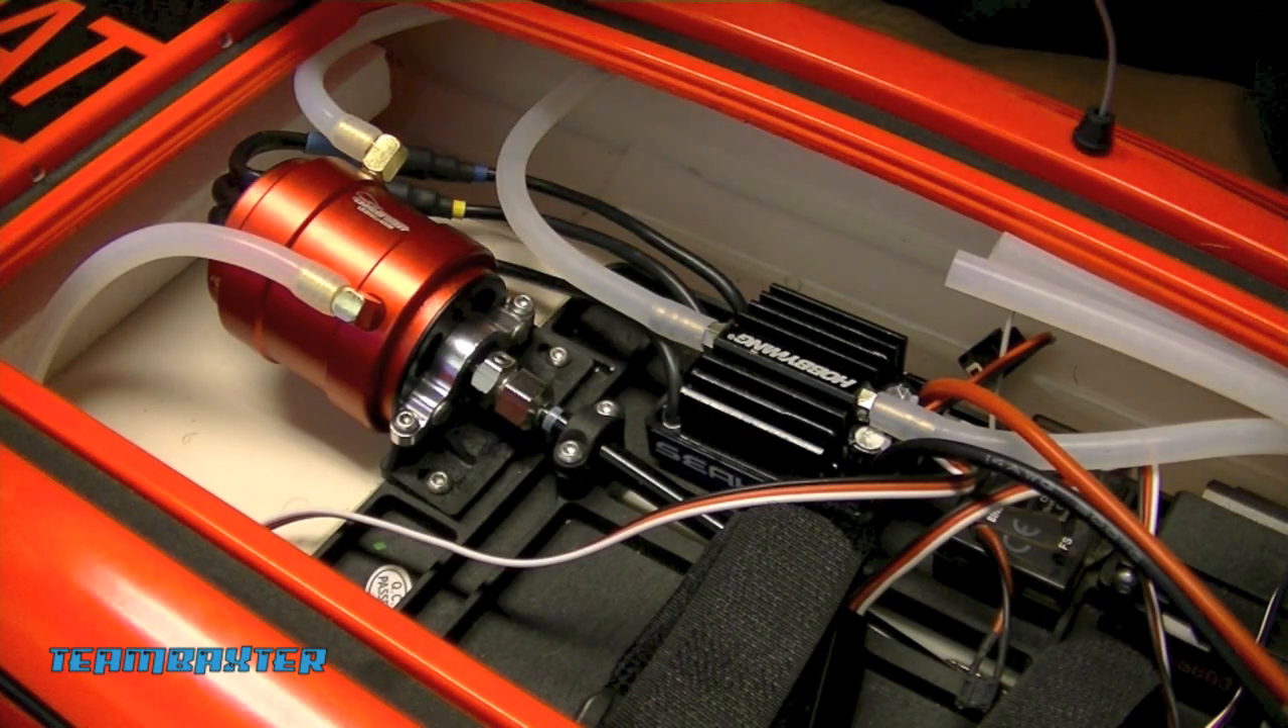So the motor and ESC are in now.